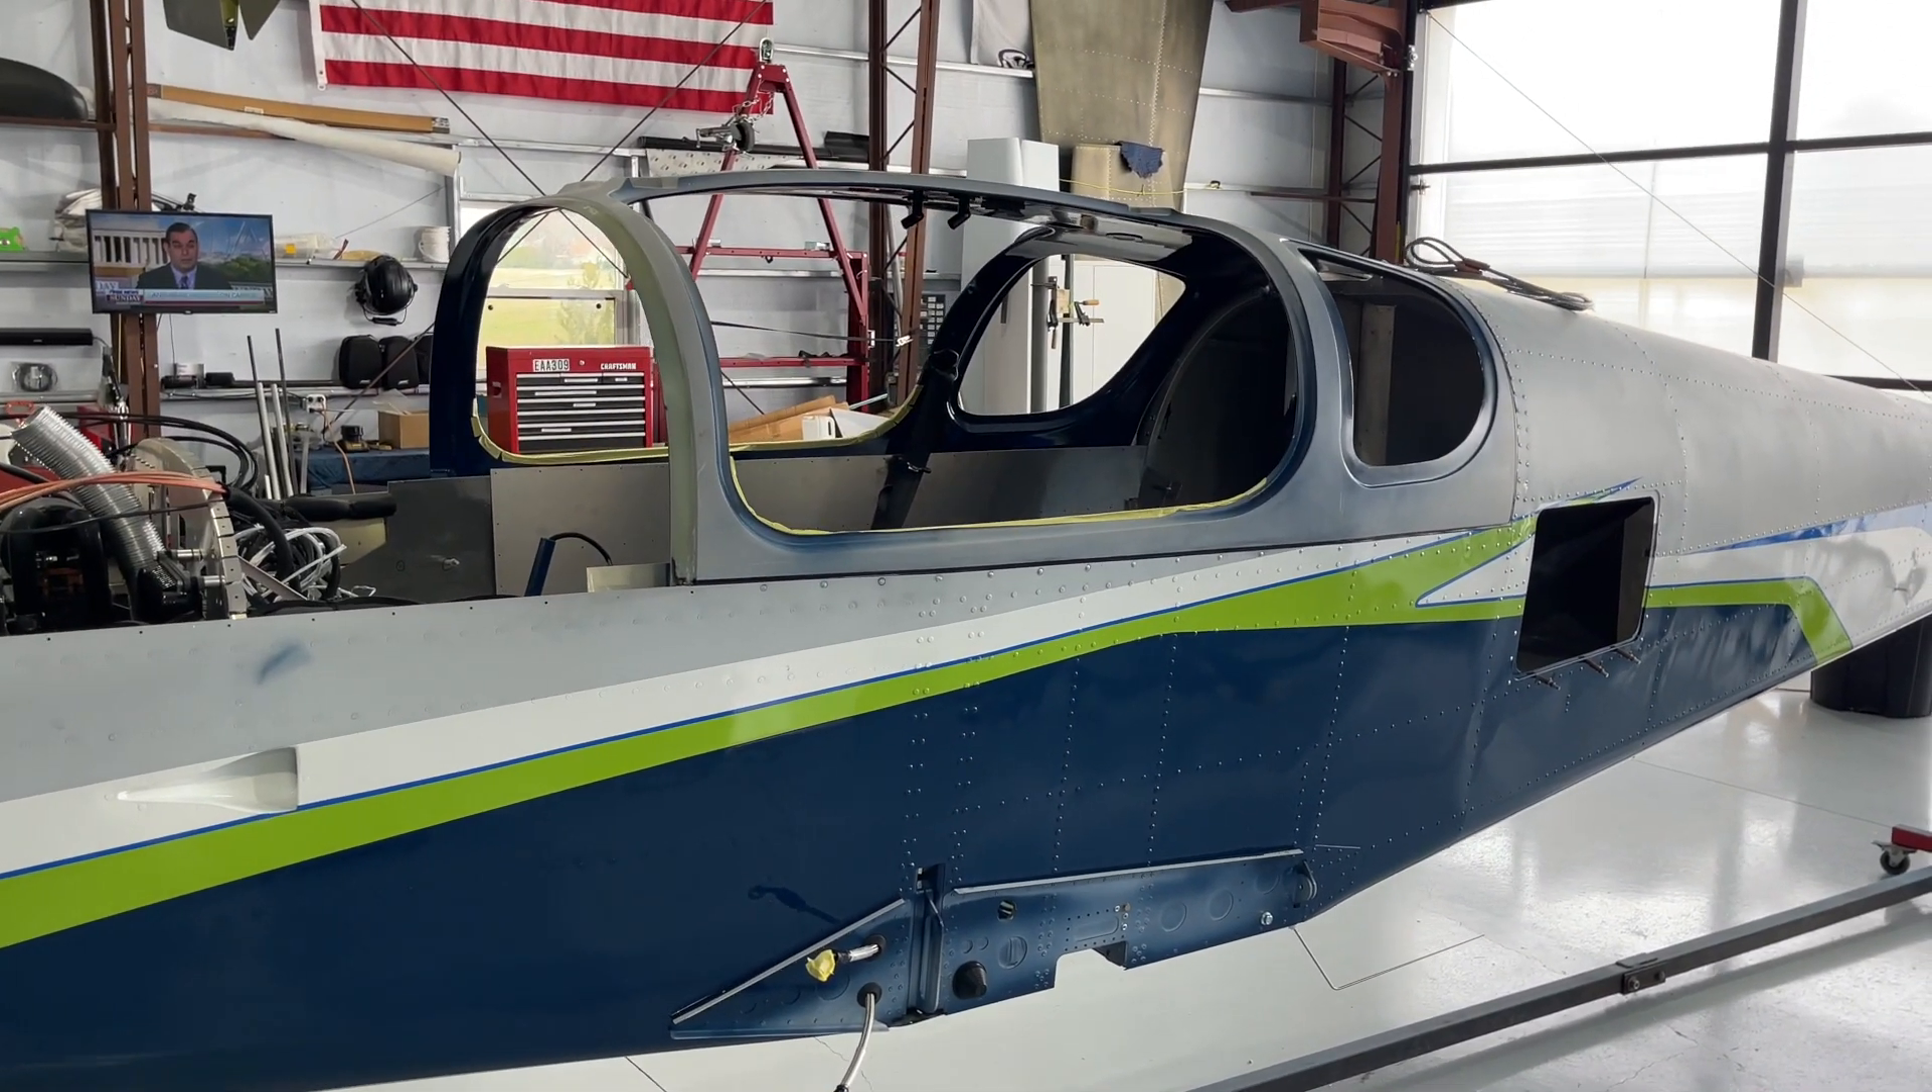I was able to install the canopy as well as the top skins both of those are now permanently in place.